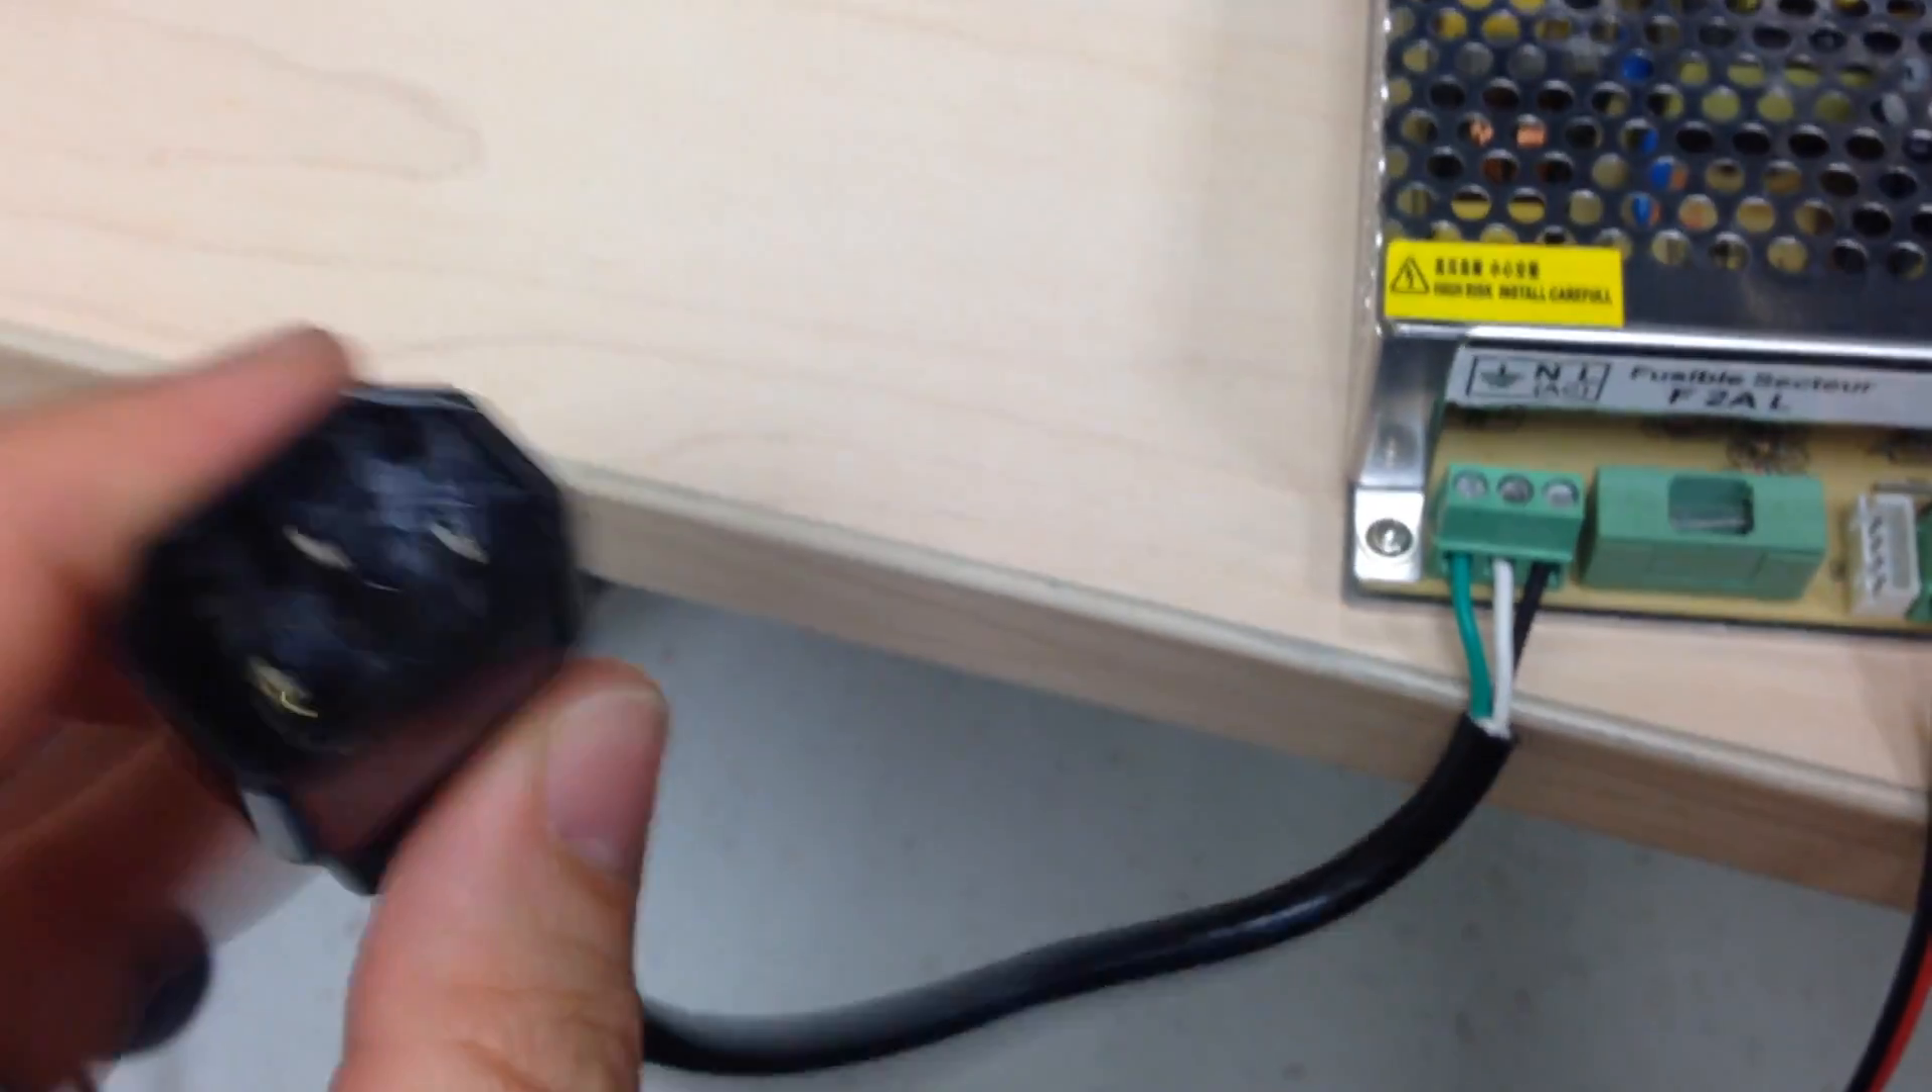And then I've got my AC wired in.